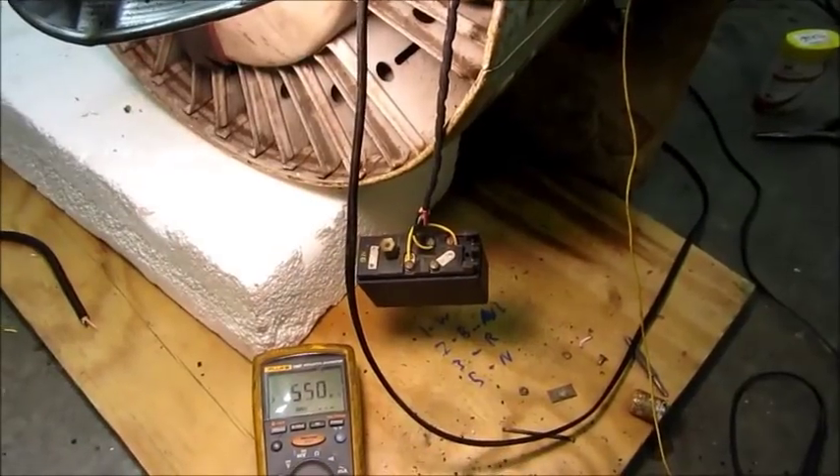So the wiring harness is done and put in I've got it terminated here on the start relay and the switch is on on the other side.